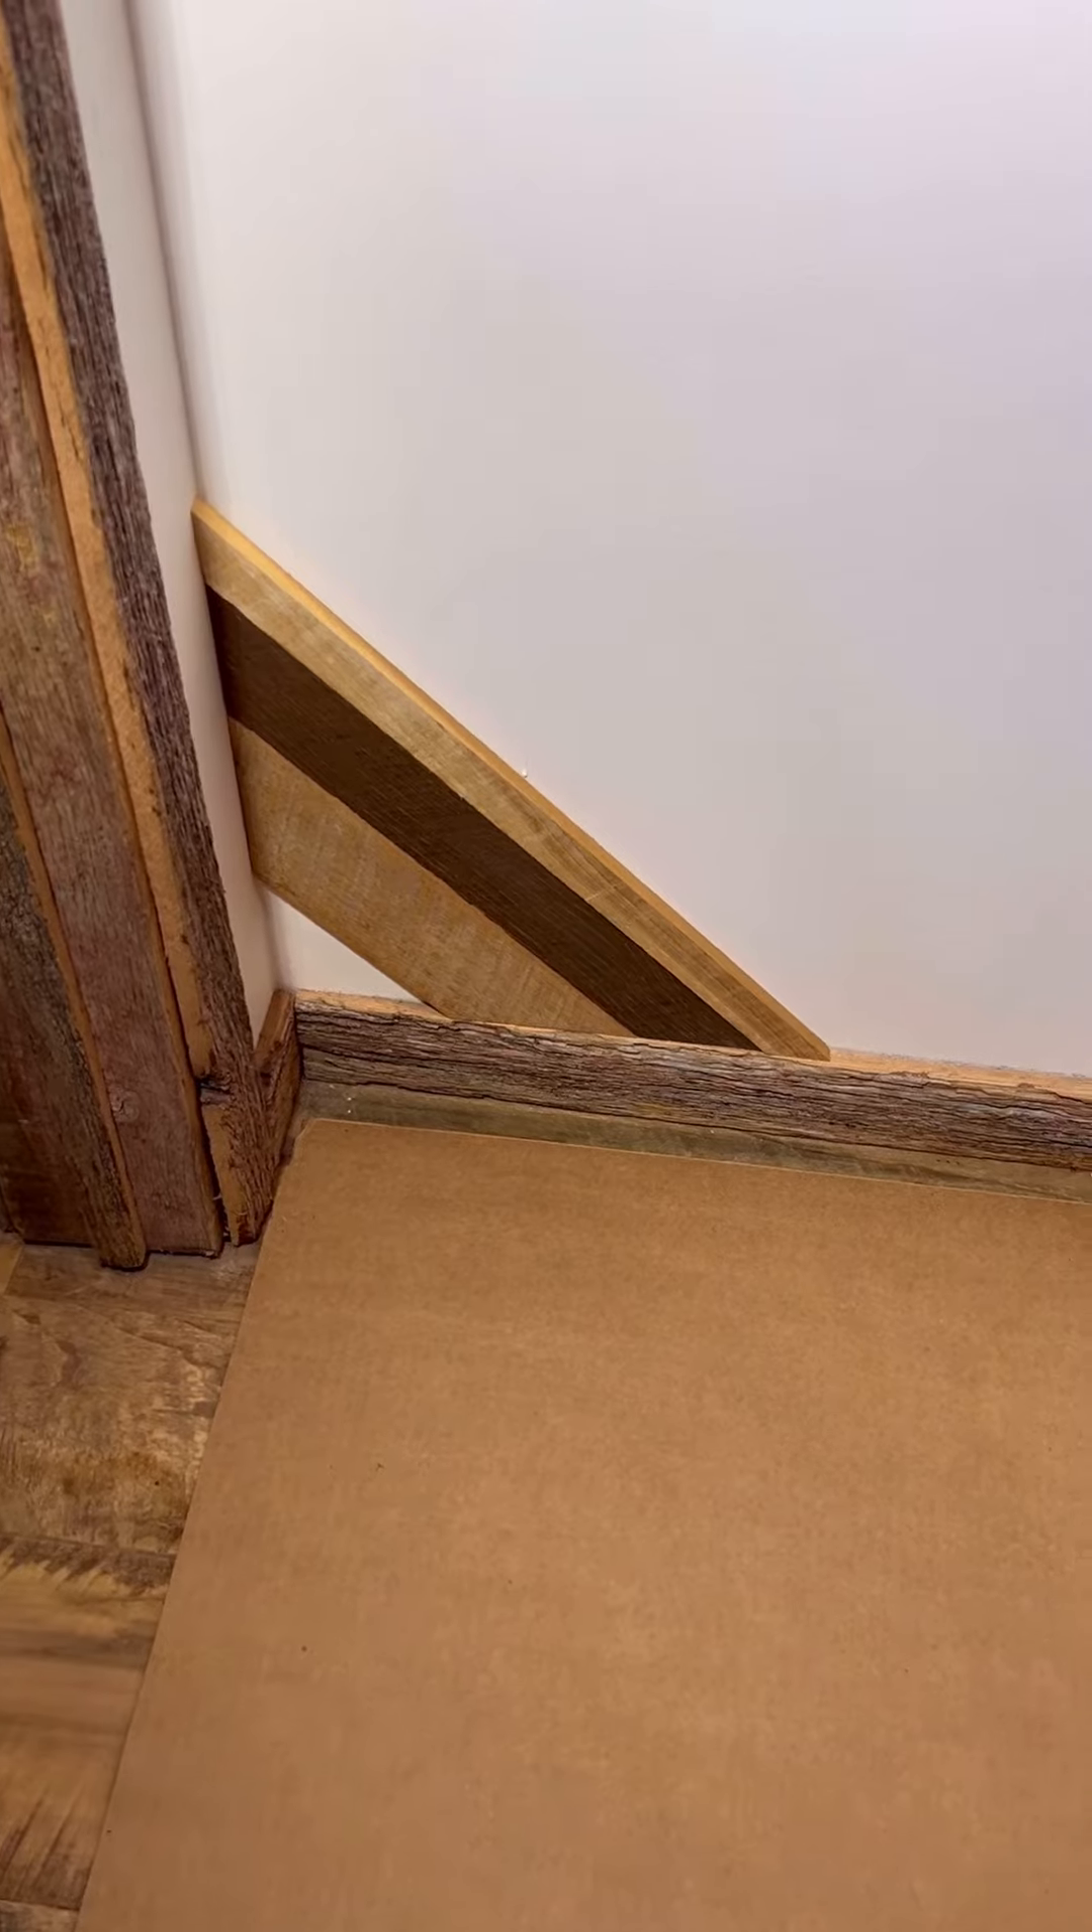I've got the third piece in there and it looks pretty good.